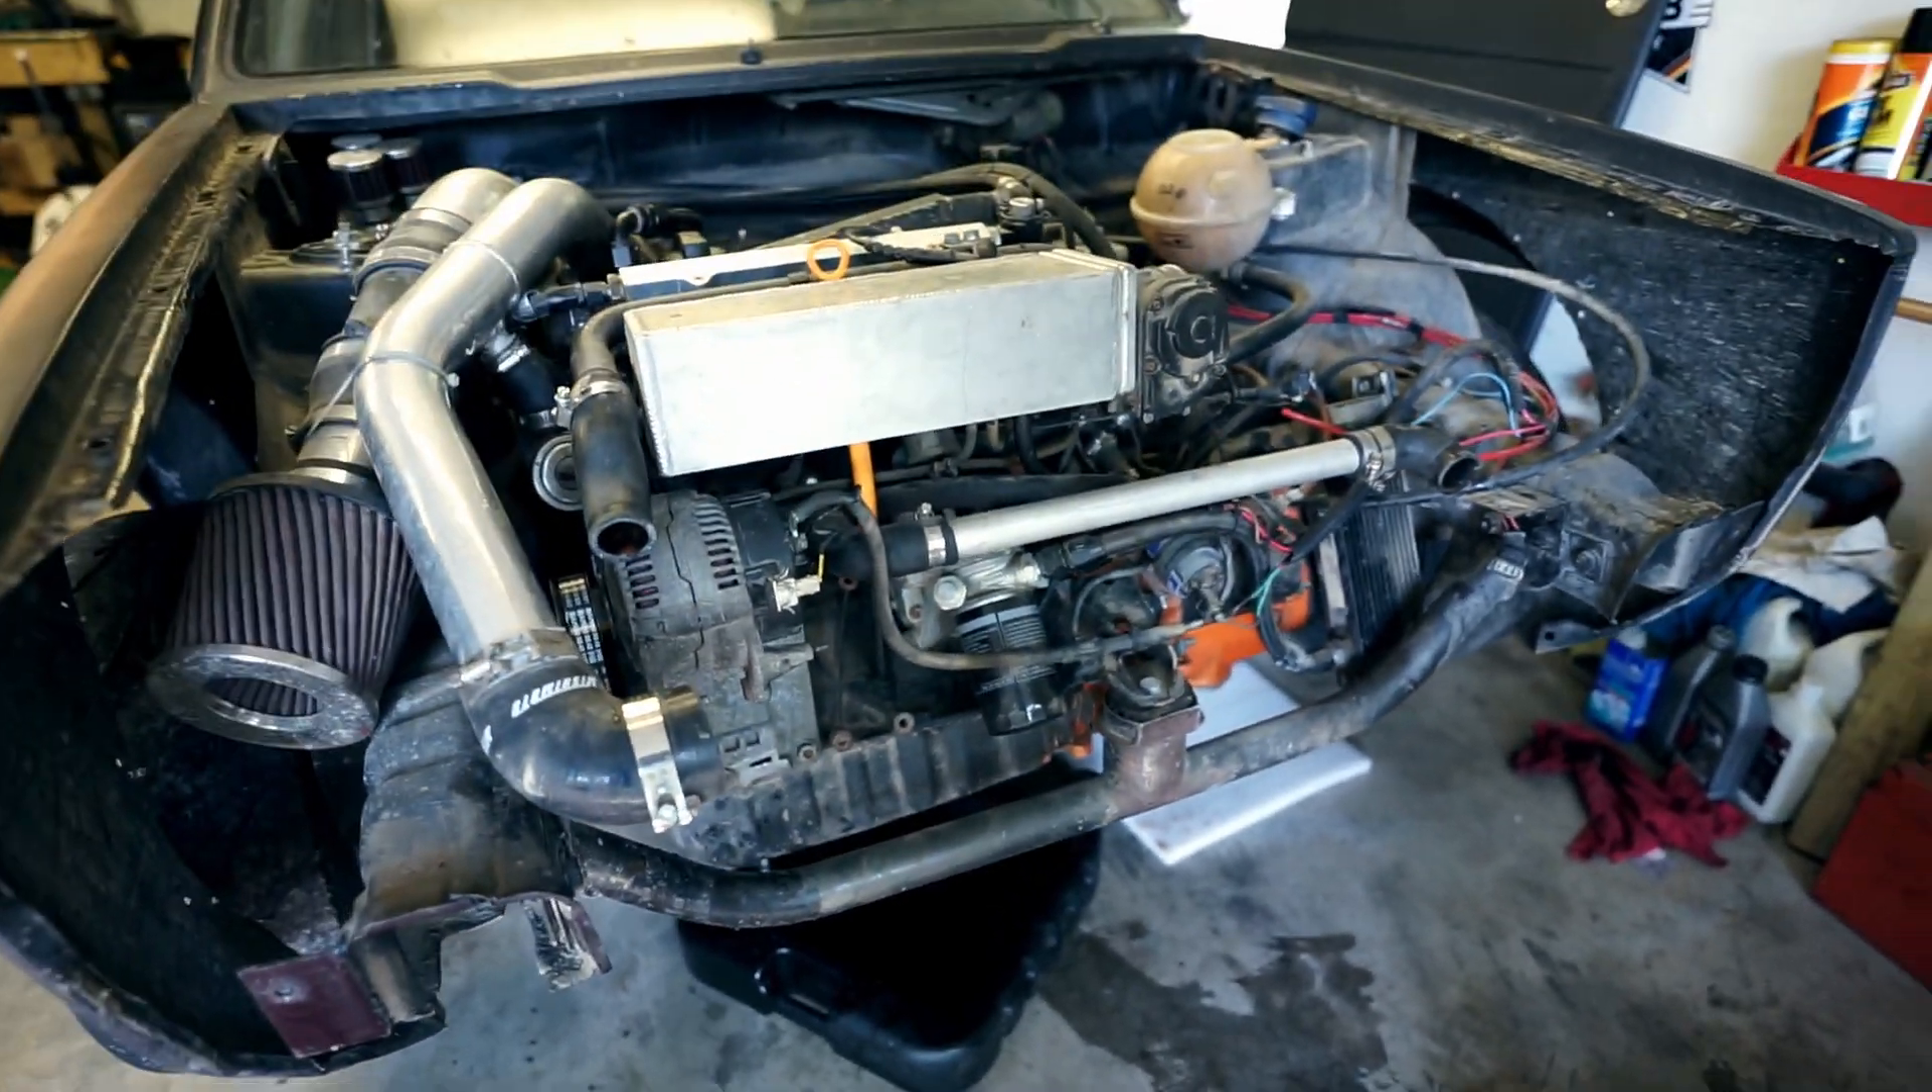Alright, as the oil drains, as you can see, I got the front end off the car.